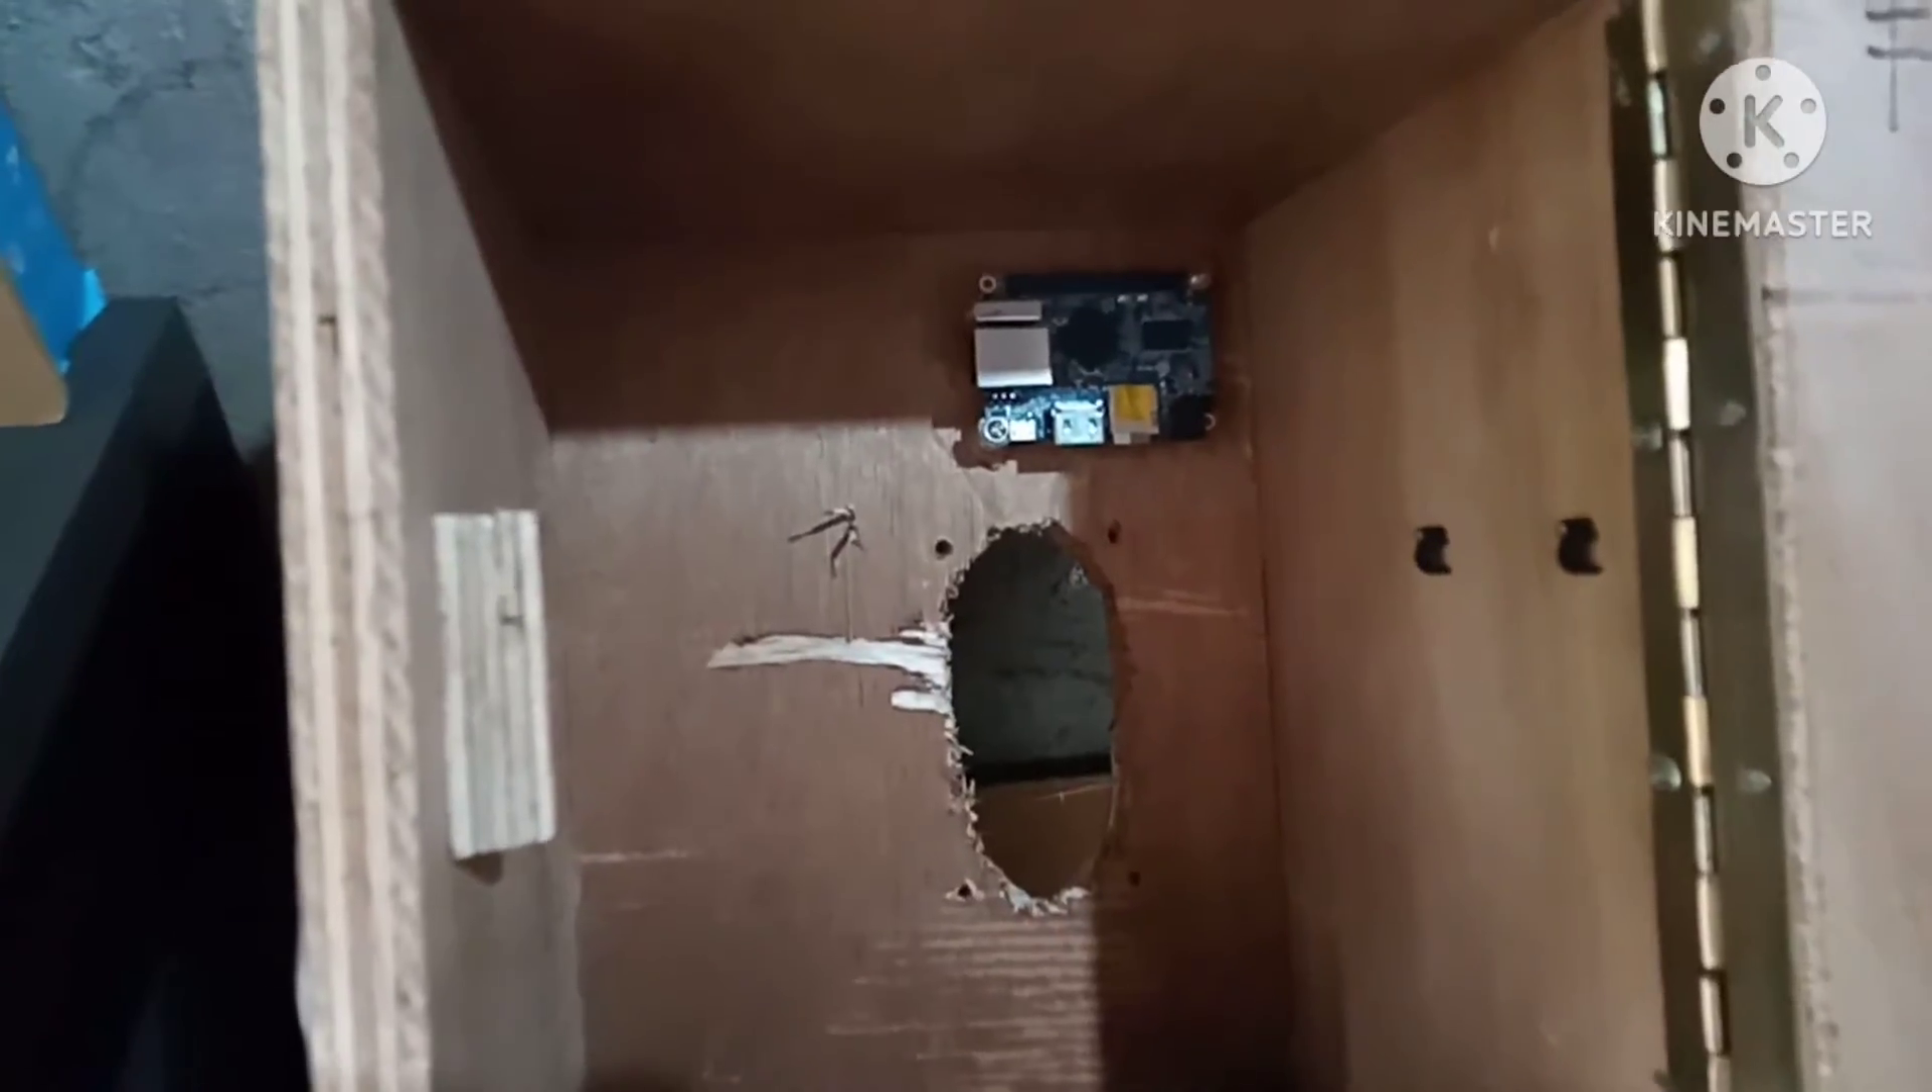So ayan guys Nalagay na natin yung board natin.